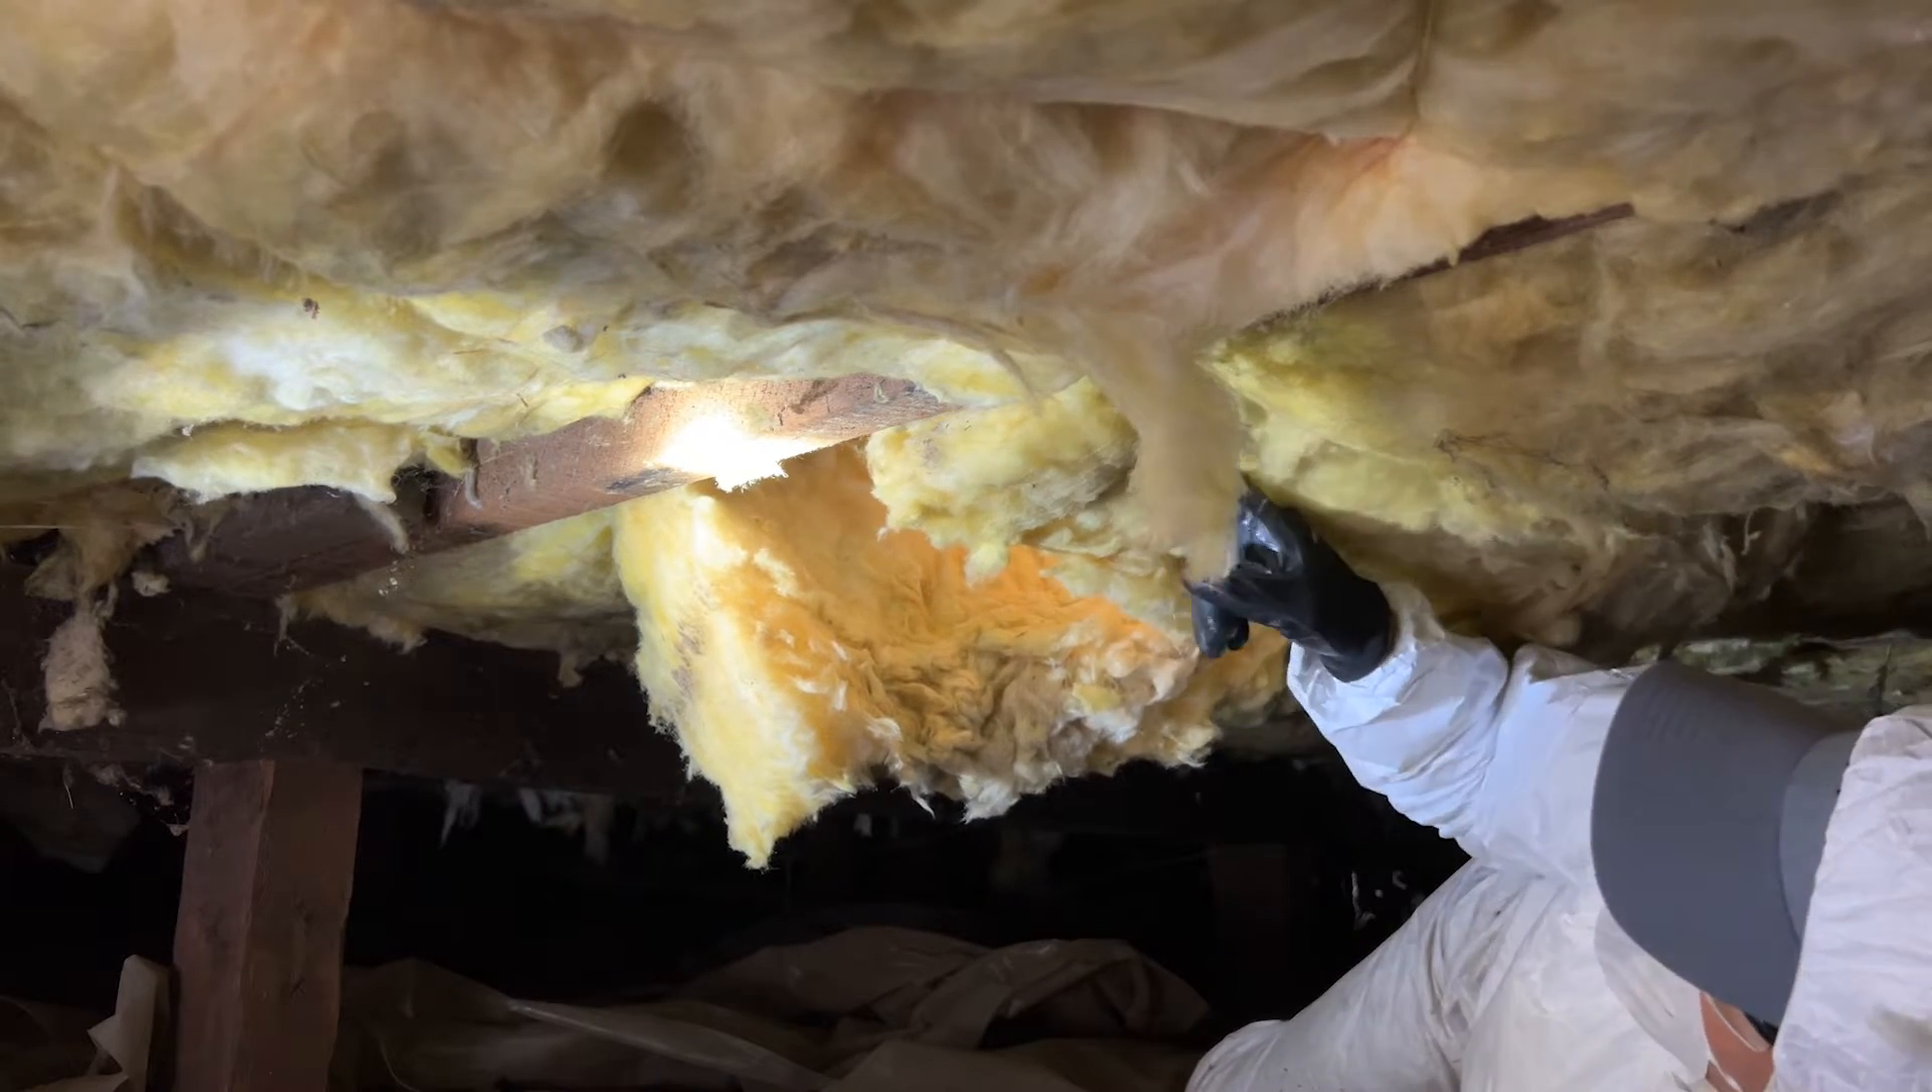So we can already see that some of the insulation has started to fall down and it's not completely in contact with the floor above it.